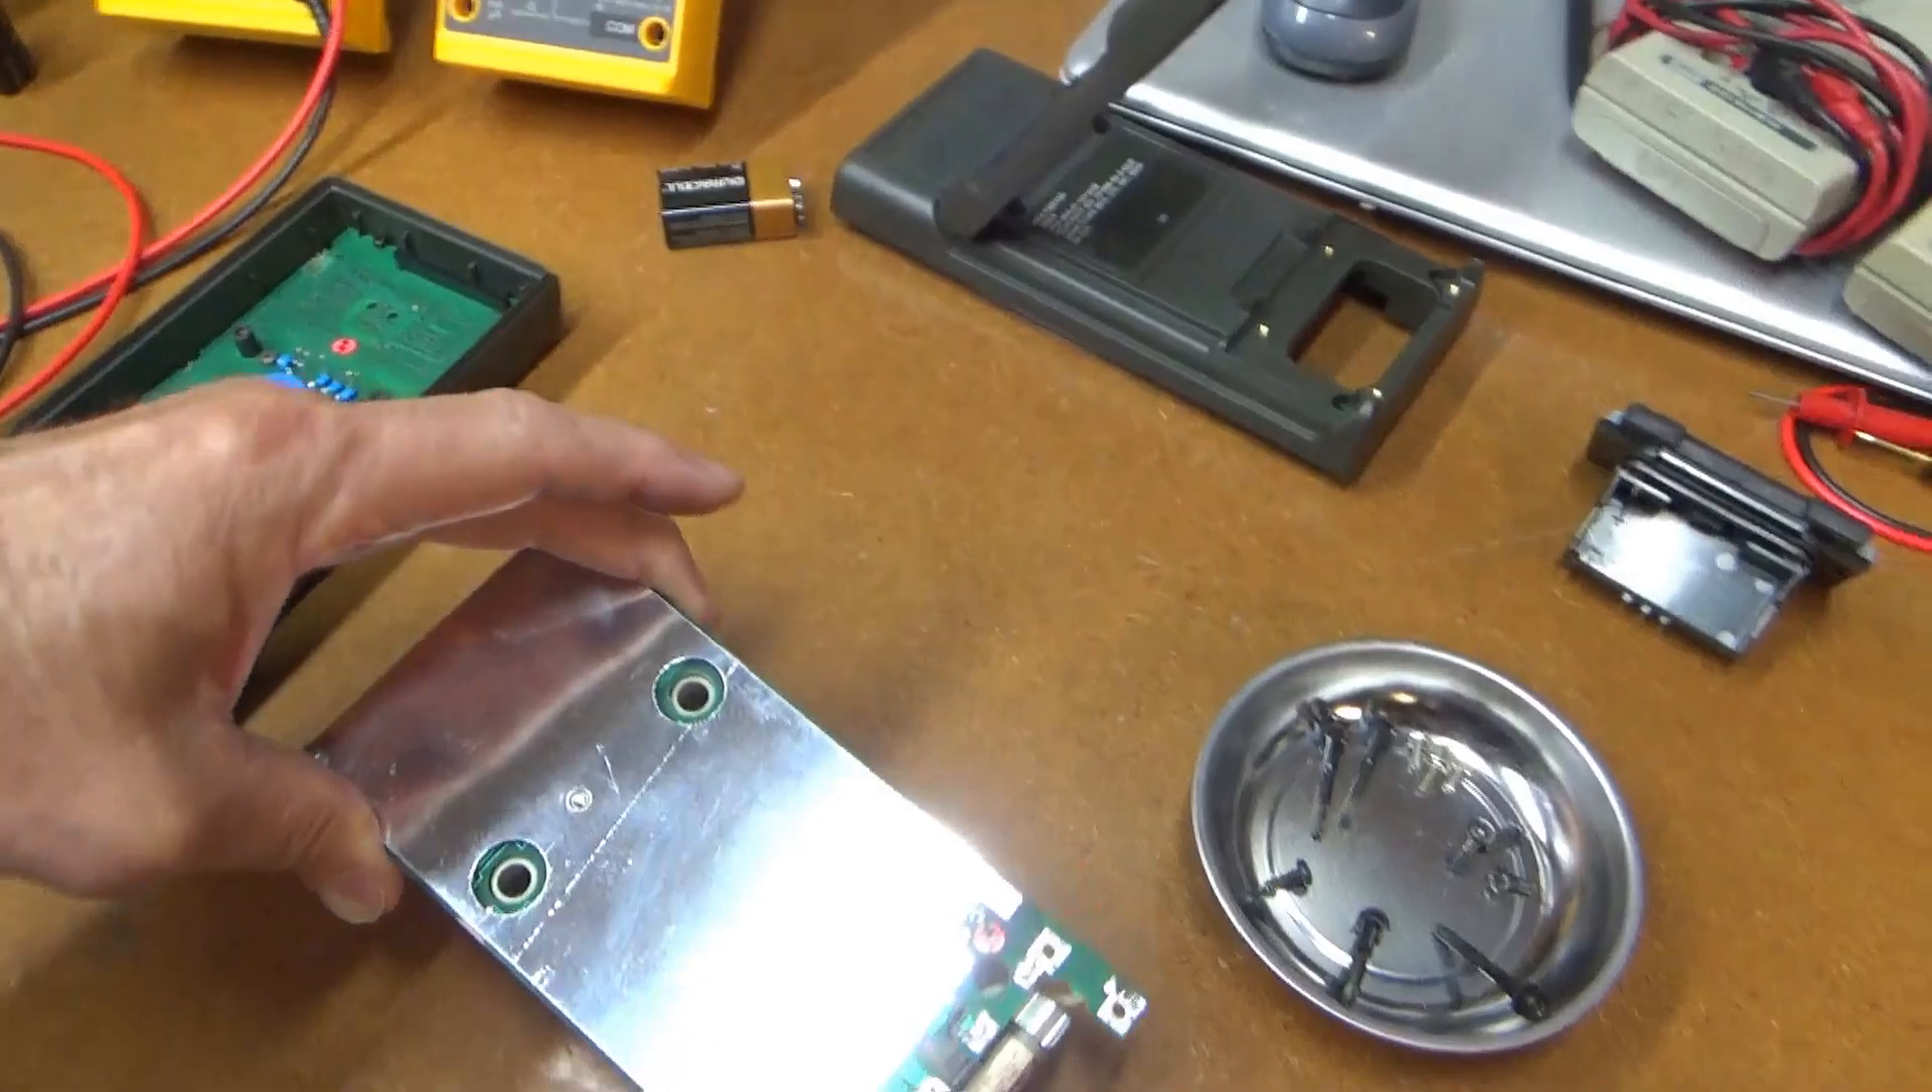And, here's the meter itself with all of its EMI cover. So, we'll have to remove that to be able to see the electronics.